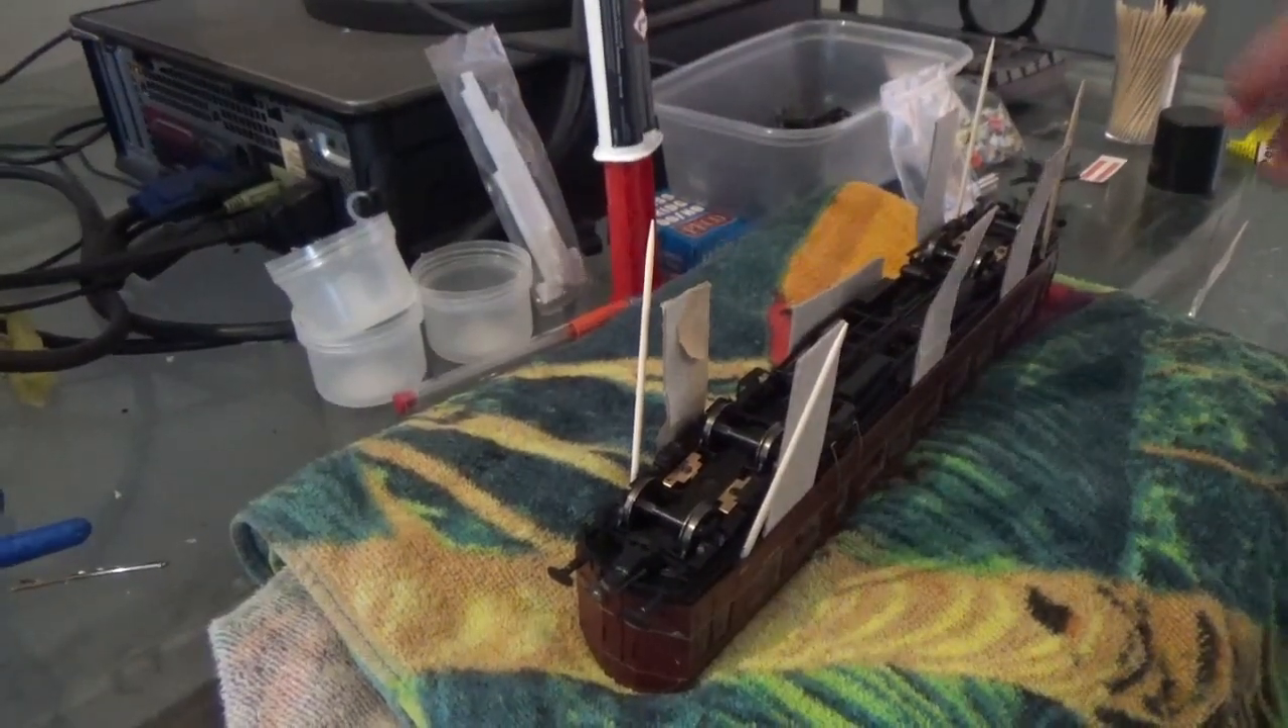Okay, so I've now put some cocktail sticks inside here.